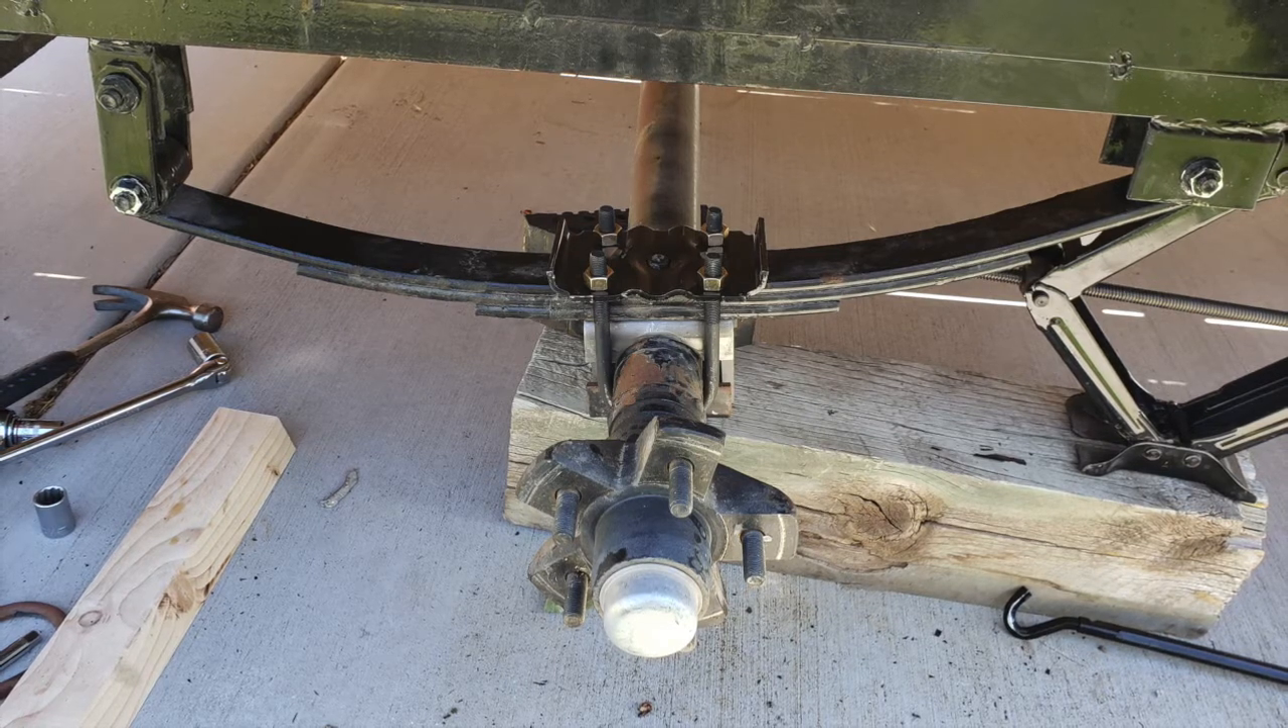I've got my u -bolts wrapped around the axle up through that top plate.